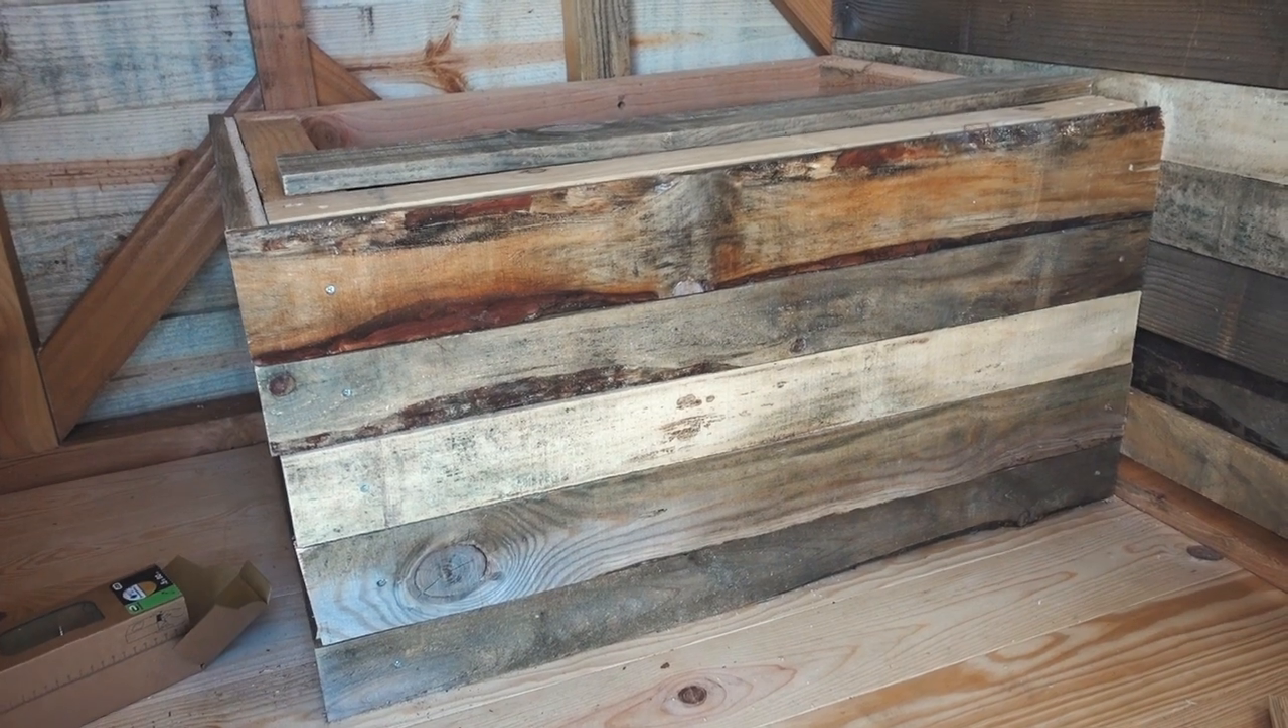So I've just finished the front and the side cladding for the toilet and it looks amazing I'm so happy with how it's turned out.